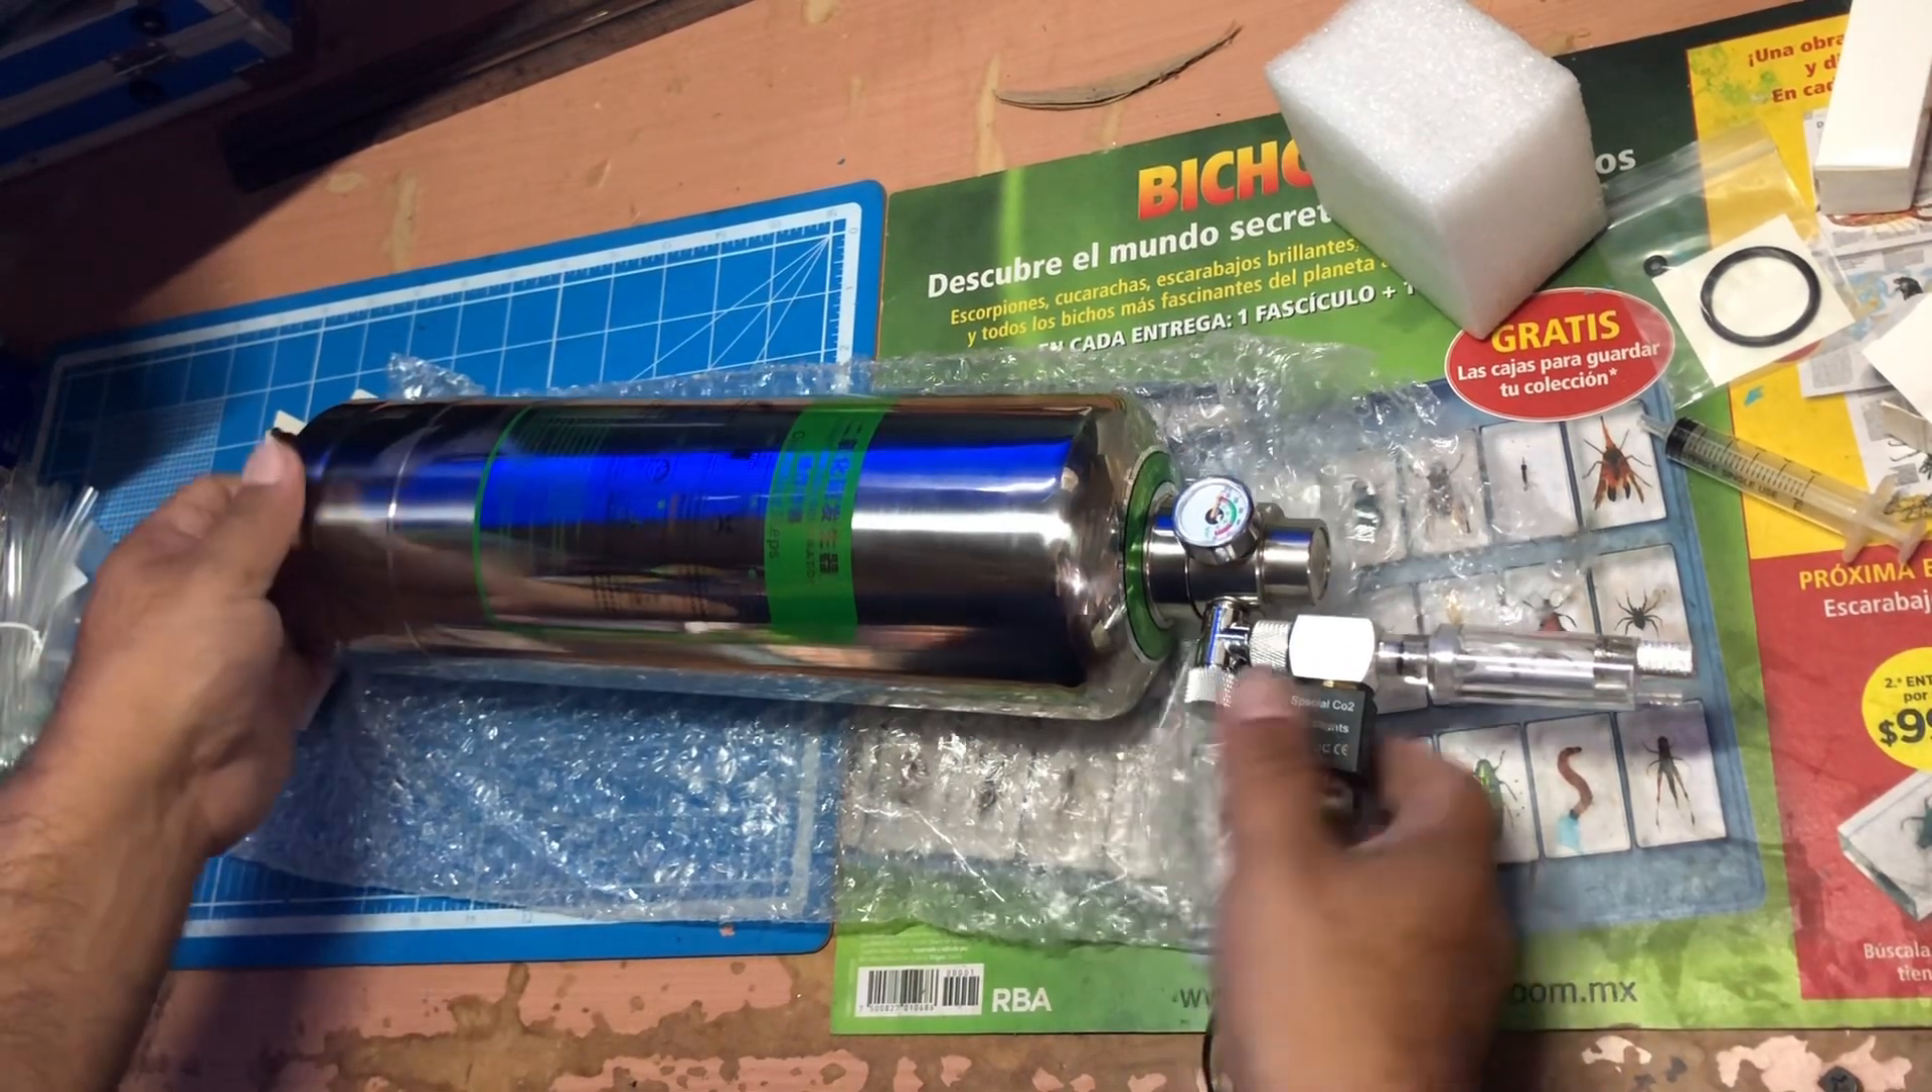Así es como queda armado nuestro tanque de CO2.